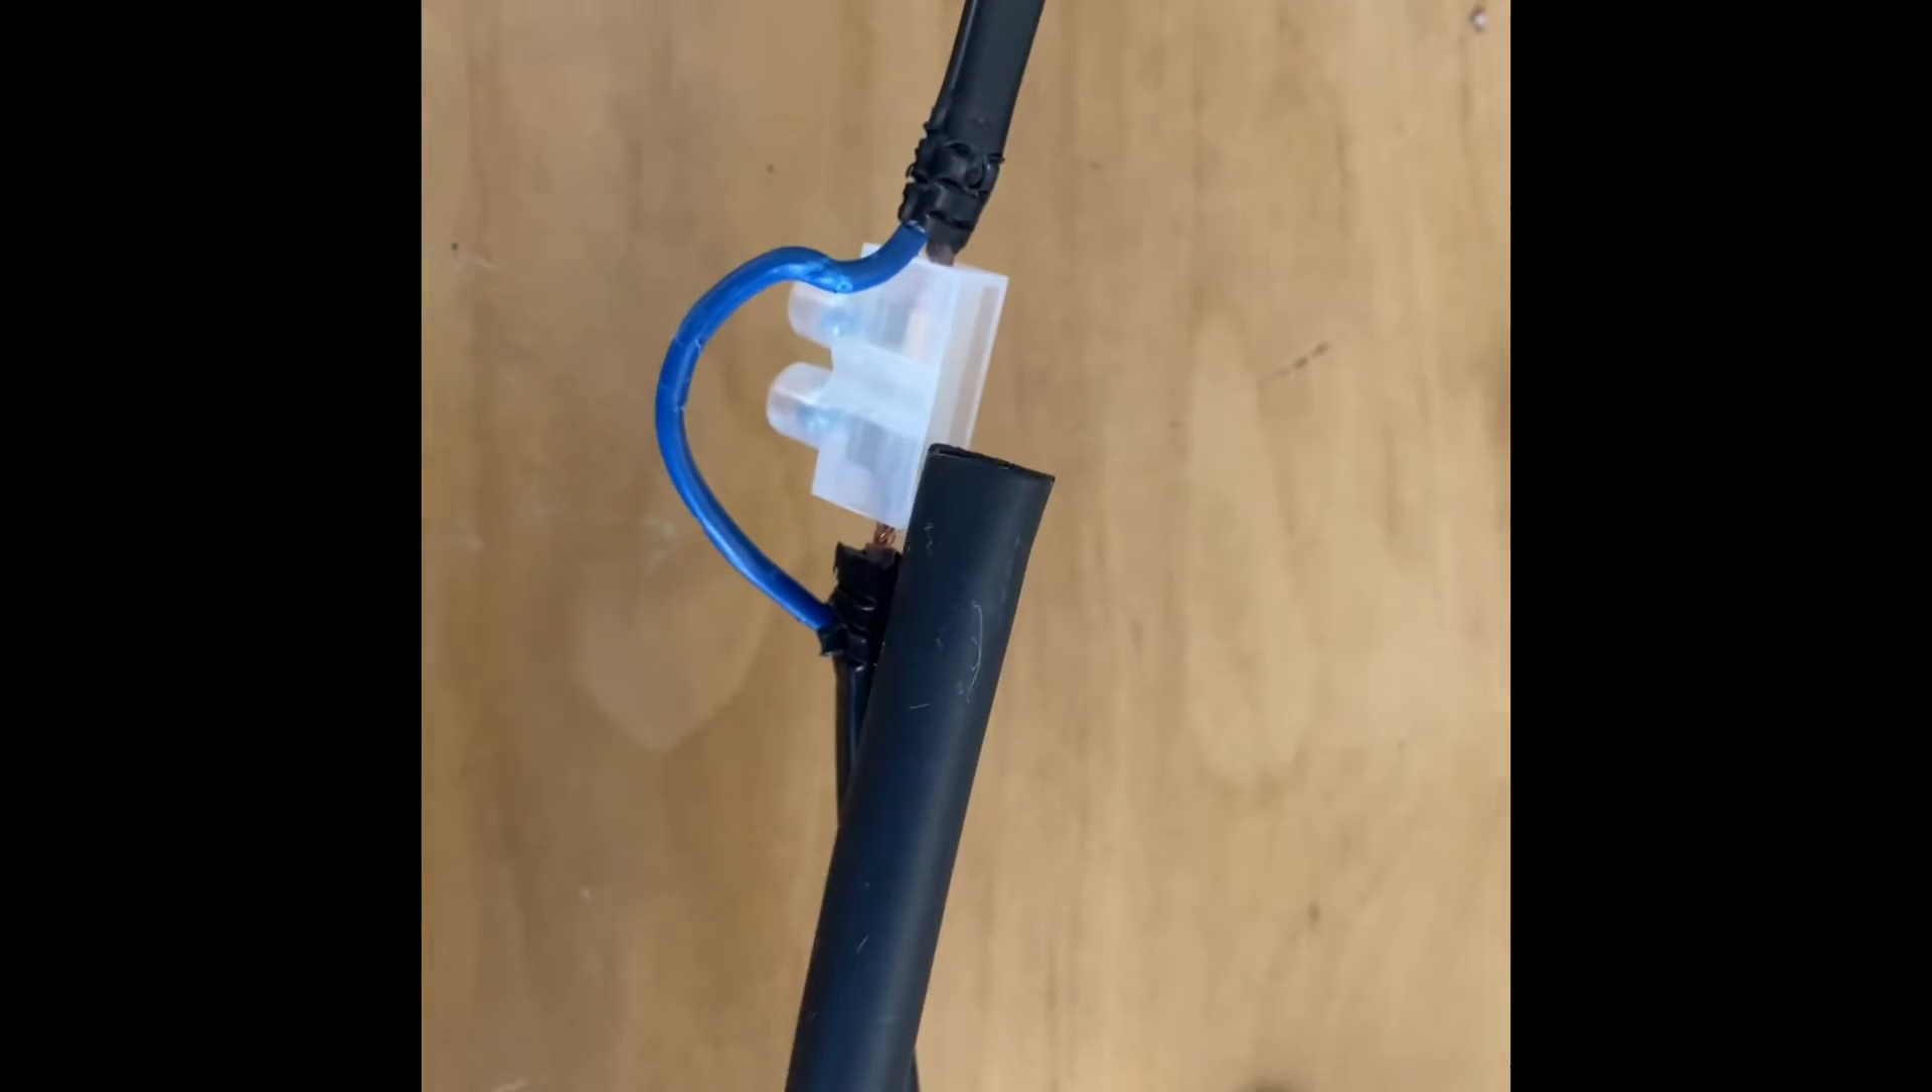So here i took off the switch off this lamp and put on a connector block.